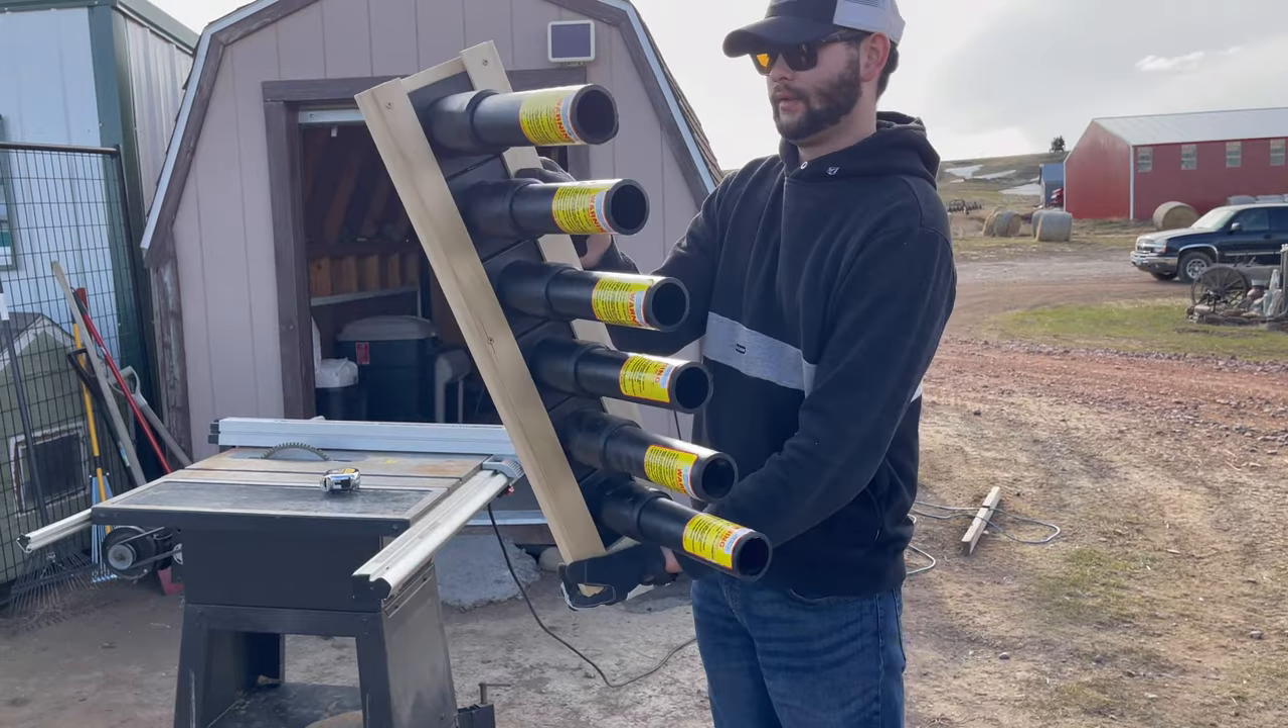As you can see I got all six tubes in there not a single one is gonna fall out unless I angle it that way.